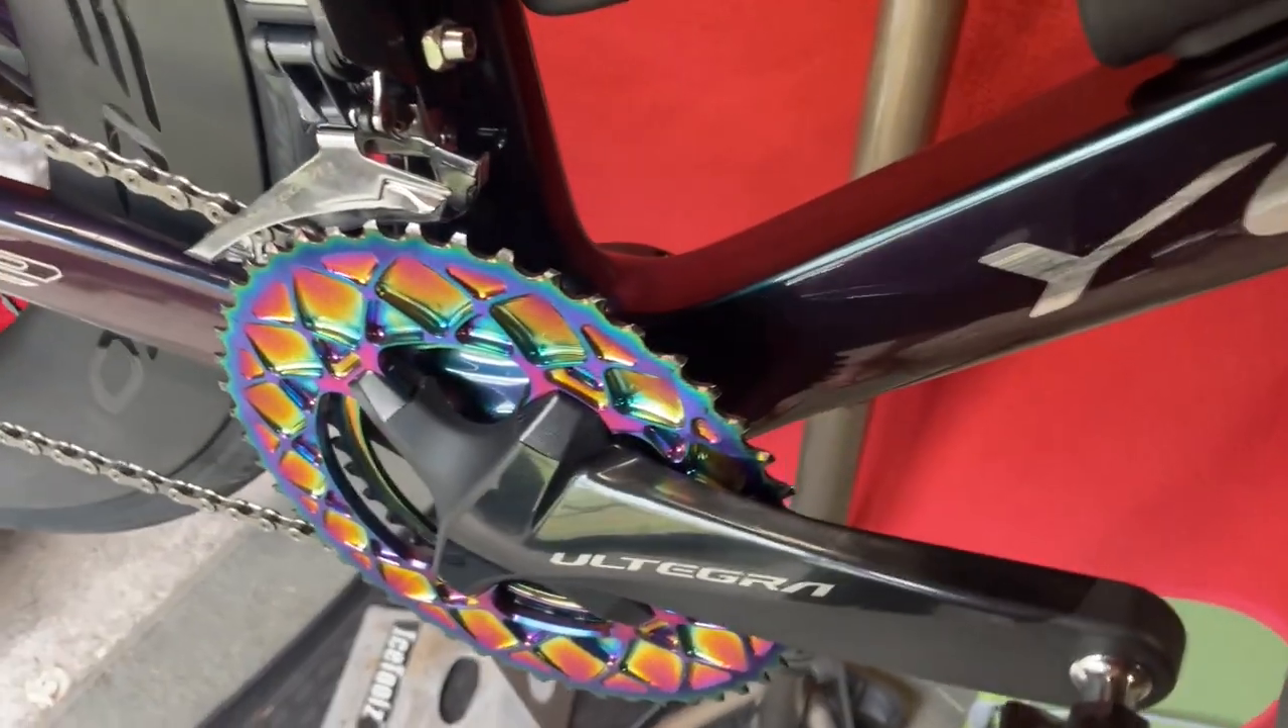Chain is on.